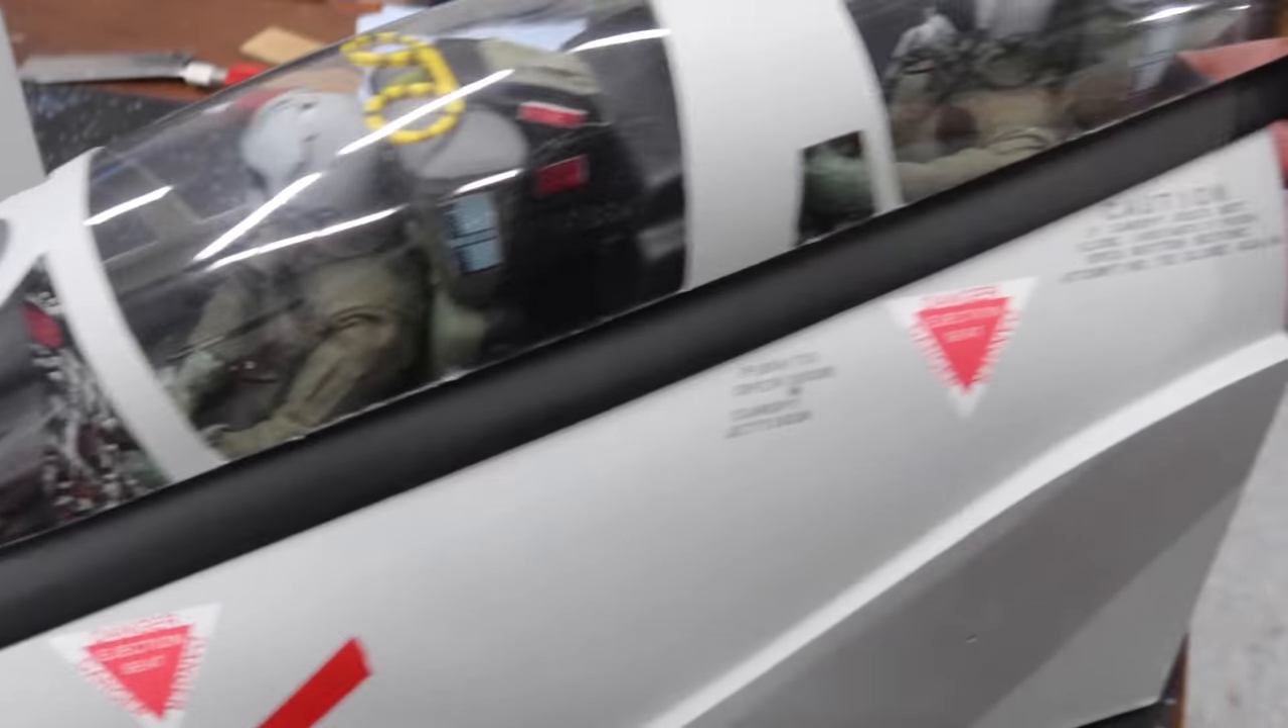Alright guys, so we got the pilots and cockpit all mounted in the canopy.